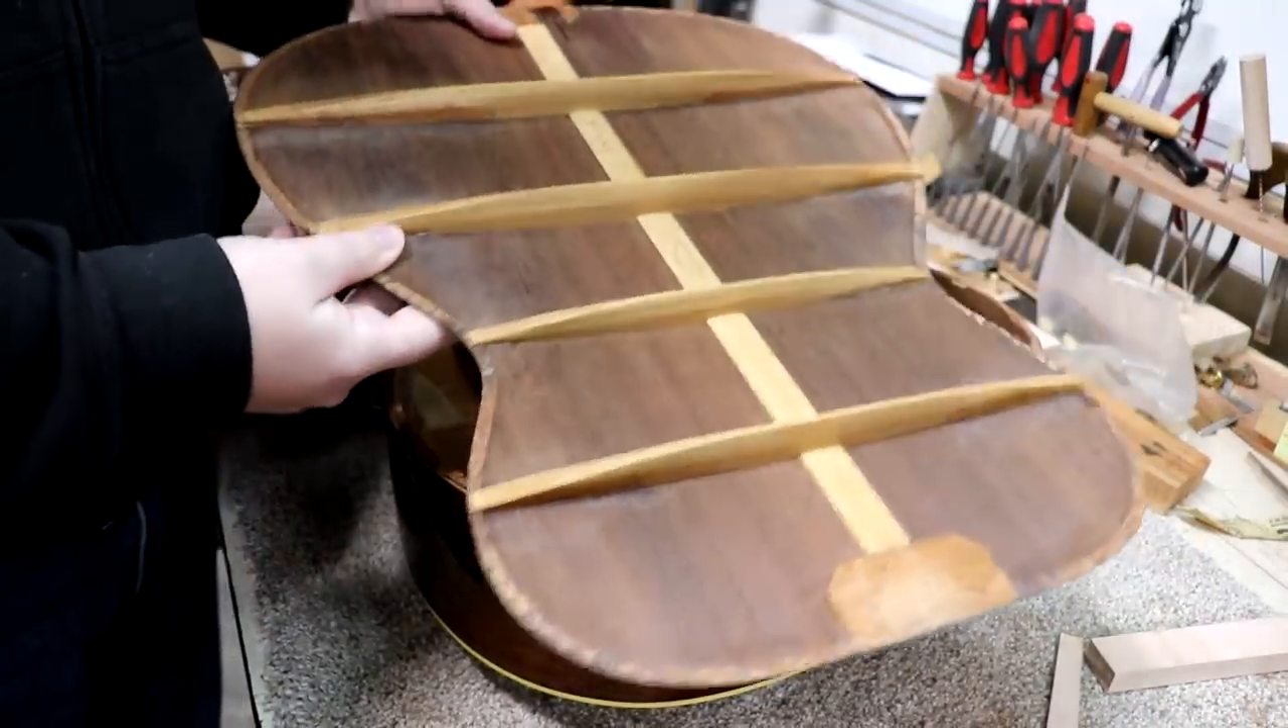You can see we've got all the braces glued back on.